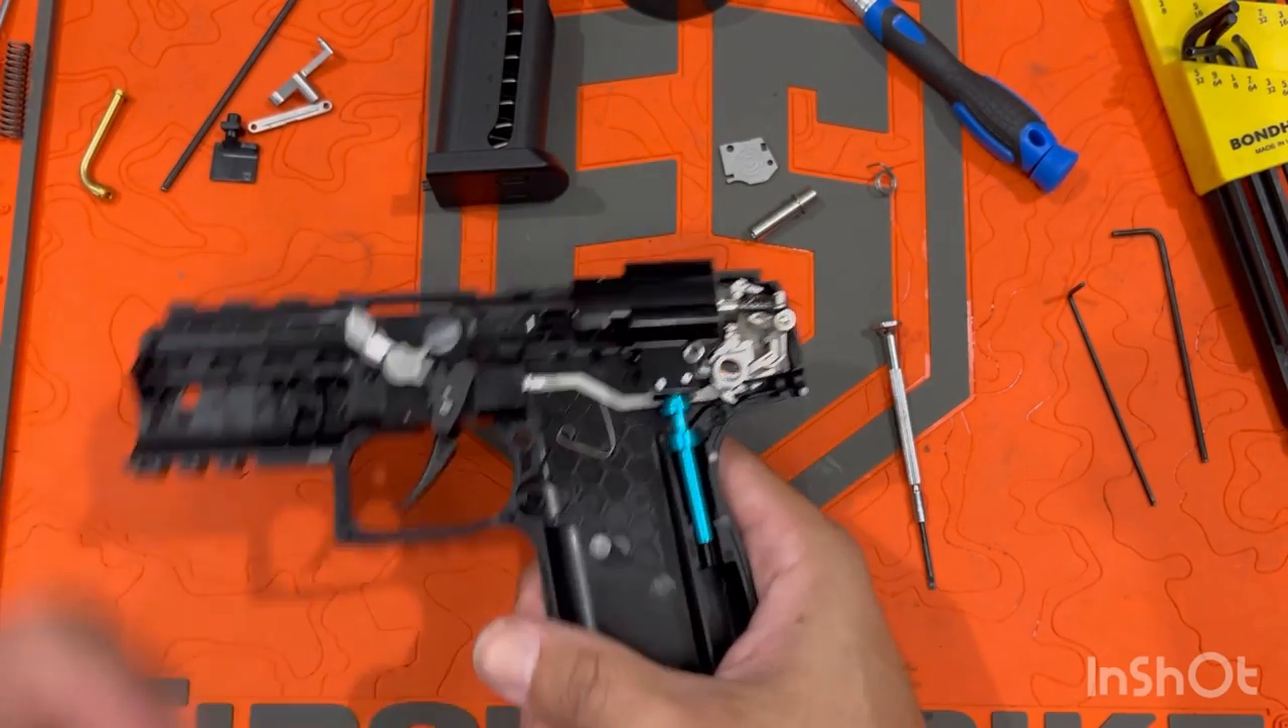Now you can see there's a bunch of parts that are loose. We're not done putting it all back together here.